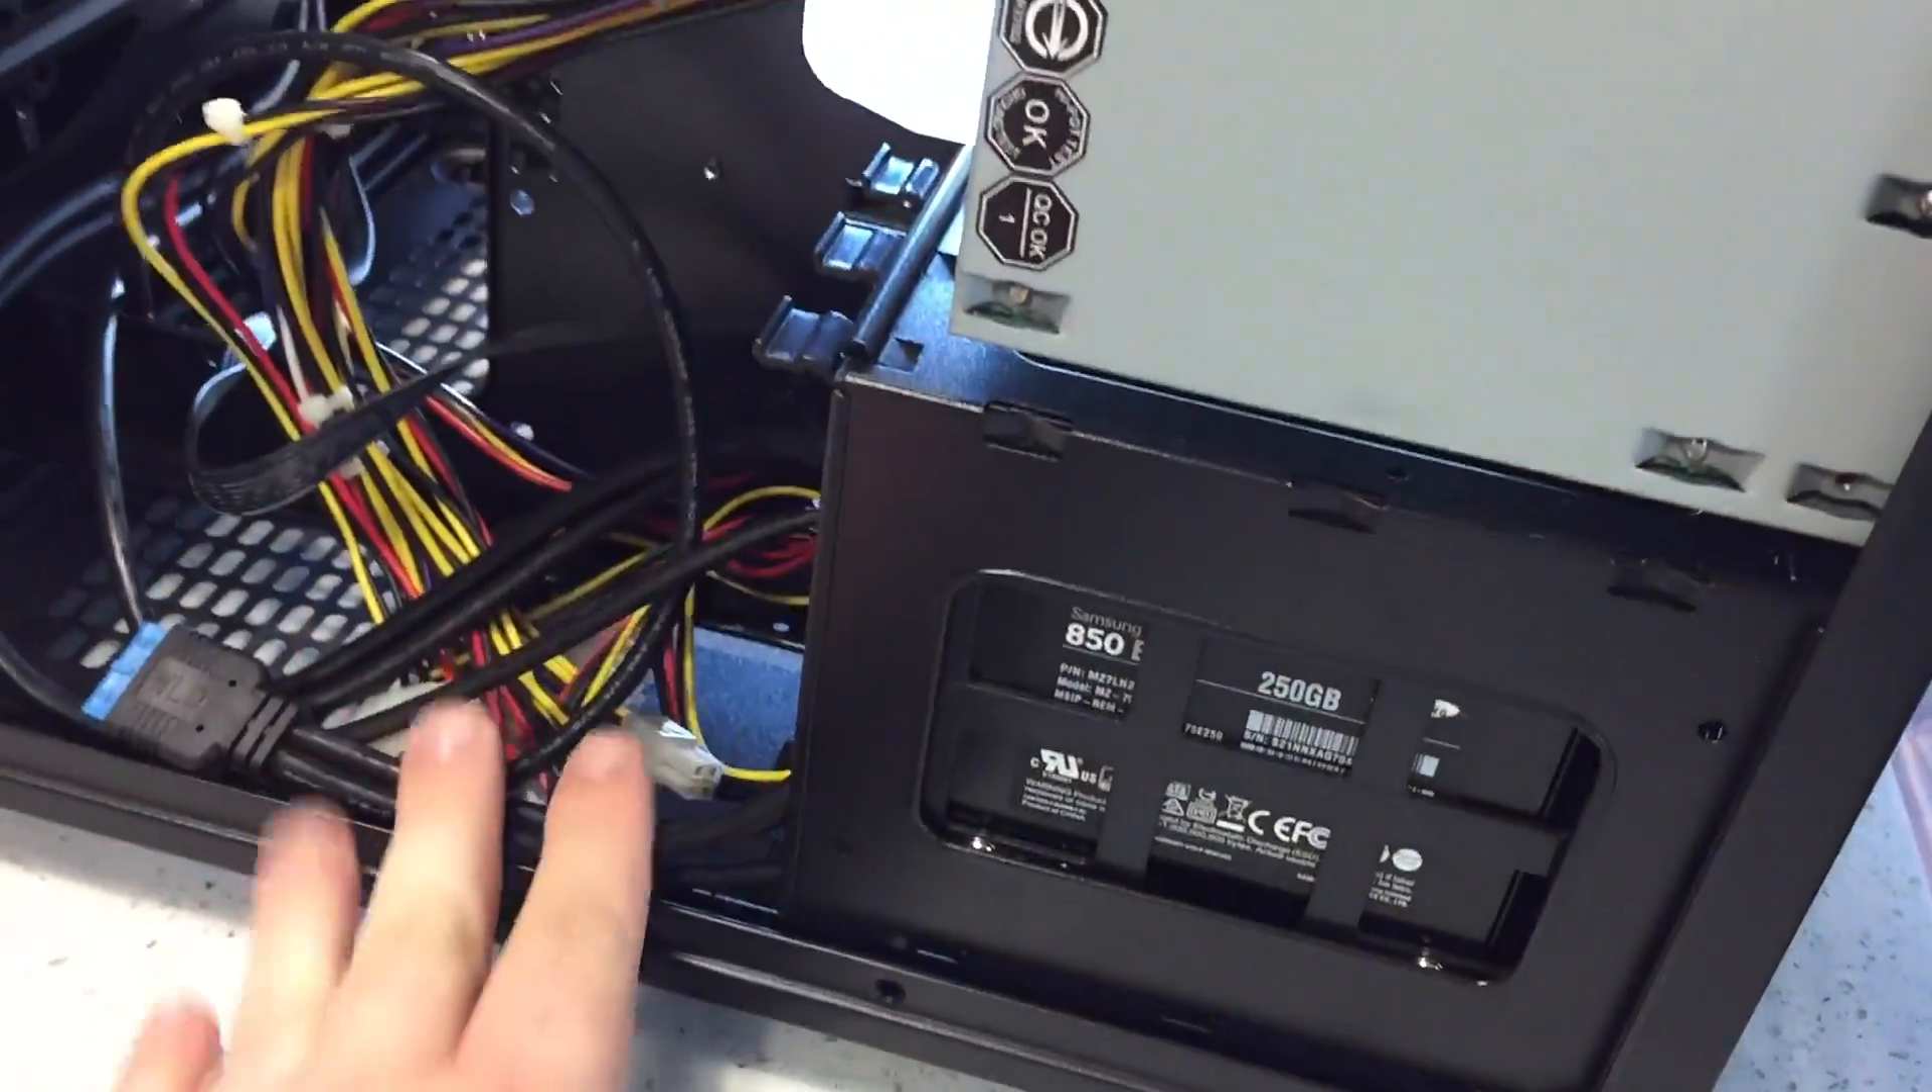But you can see I have the SSD already put in here.